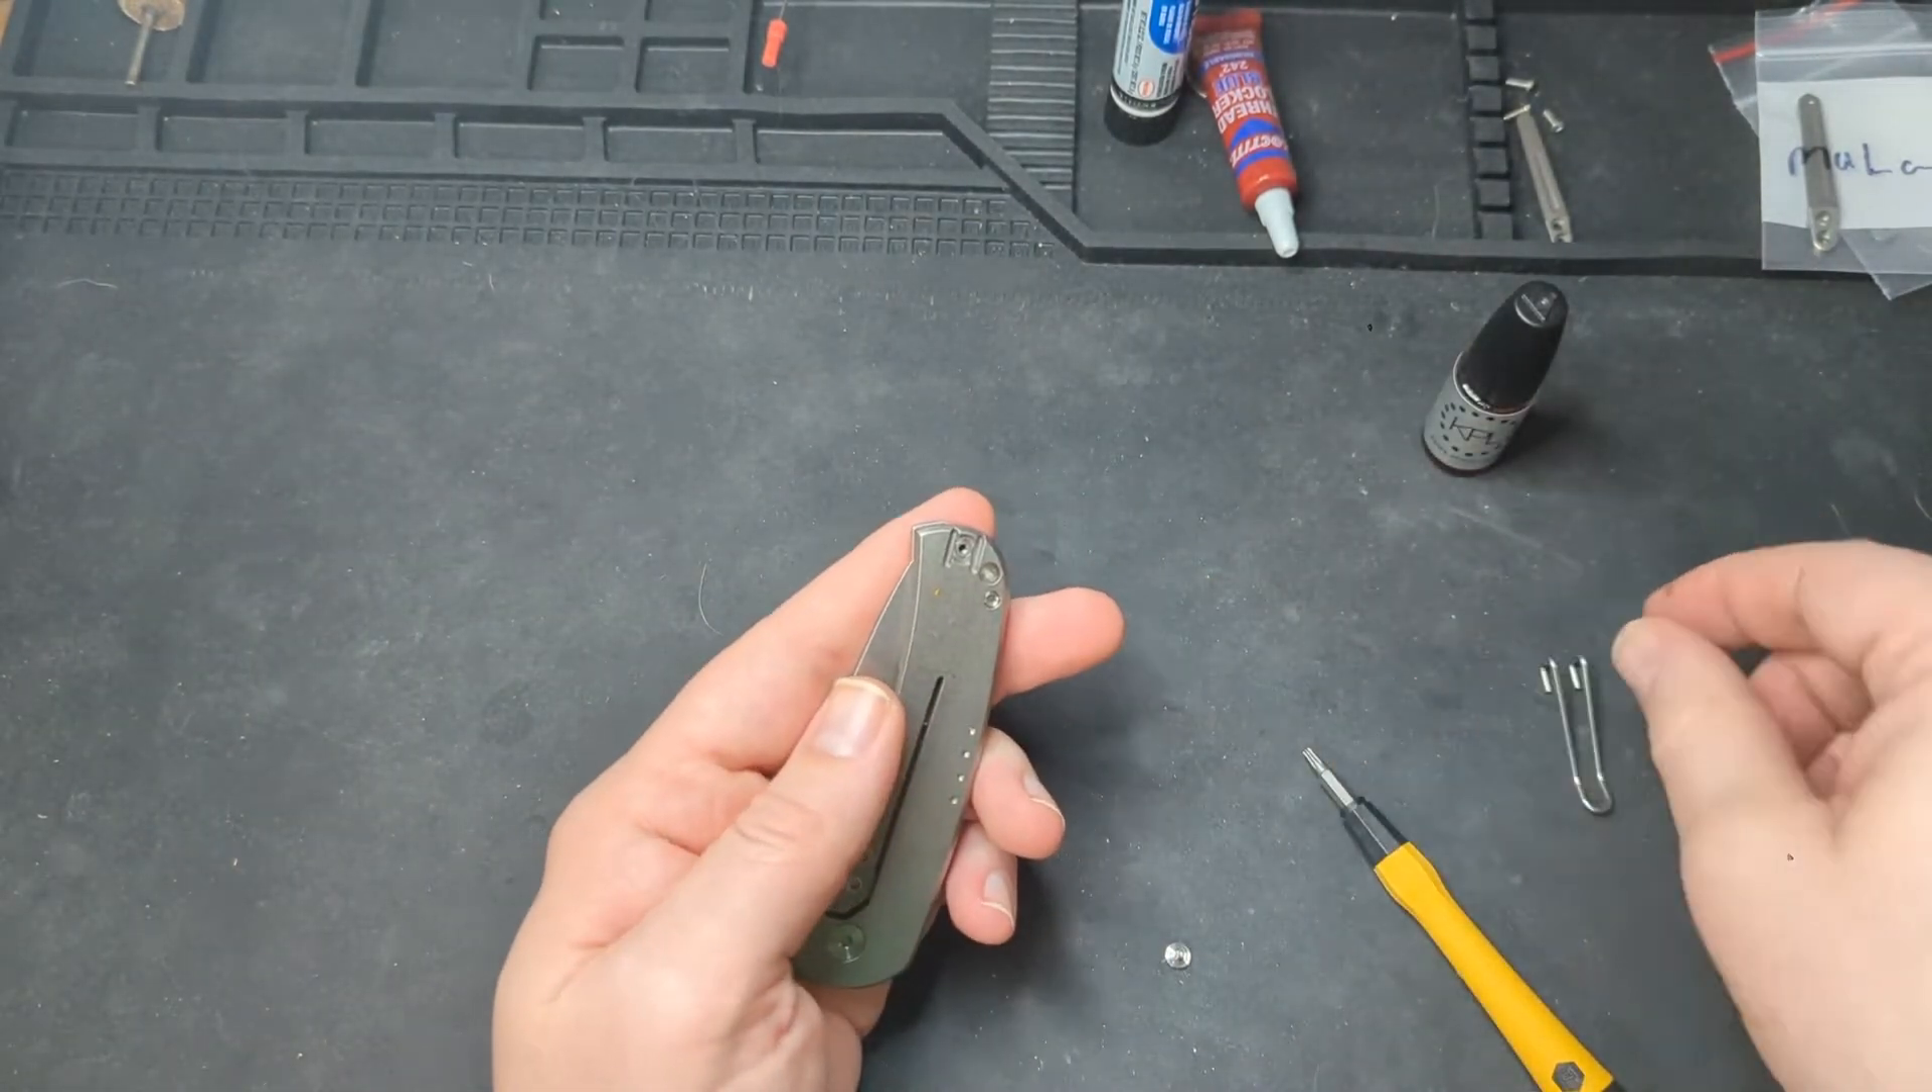We've got the pocket clip off.